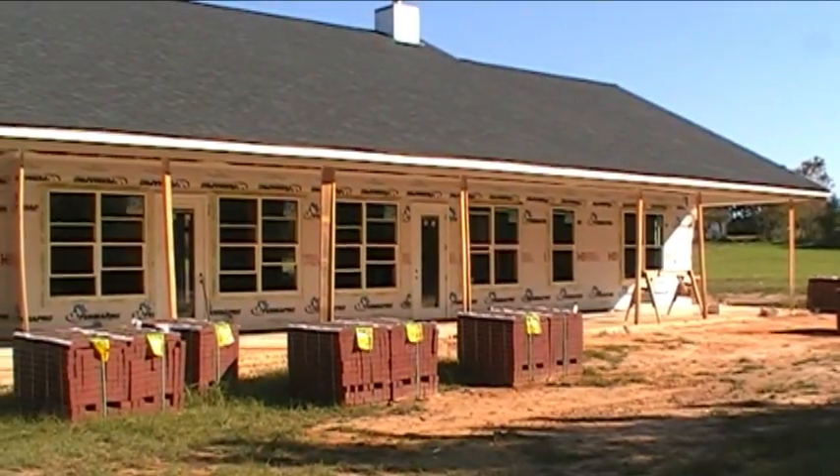Right now there's about seven sets of 2x4s holding up the back porch eave or the back porch.